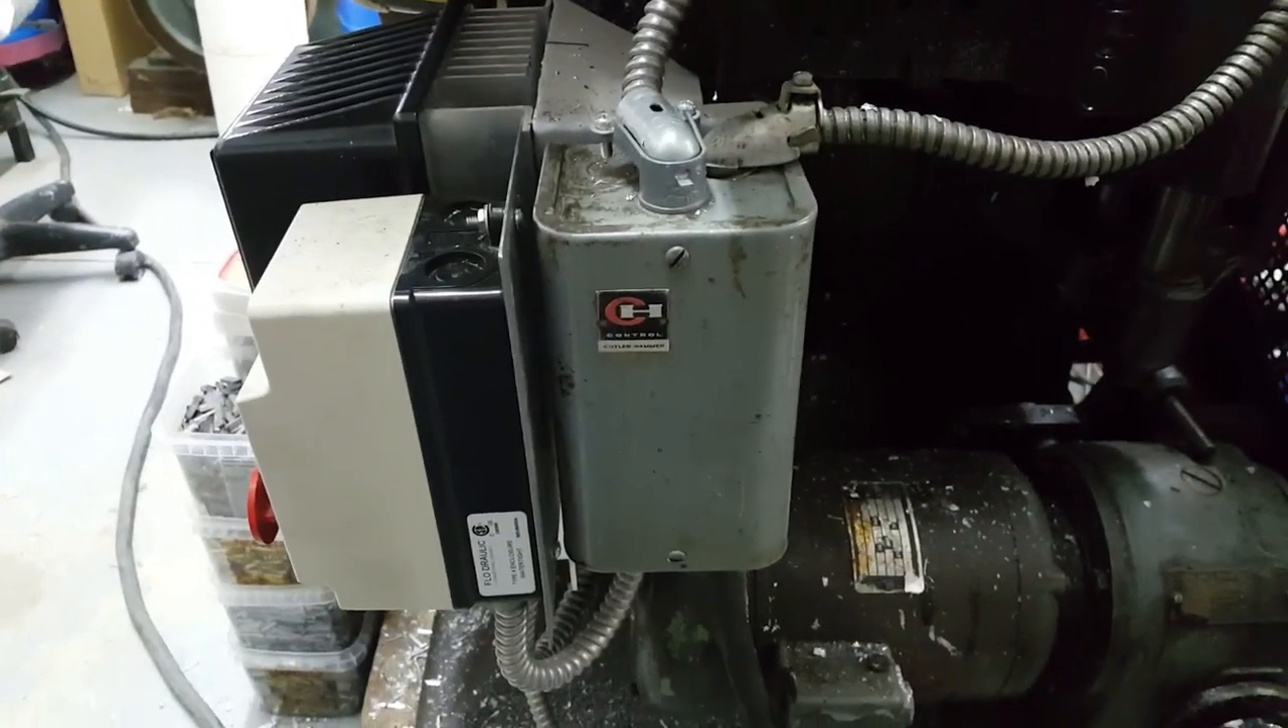I've got the cover on the contactor box here too which I almost forgot to put on.